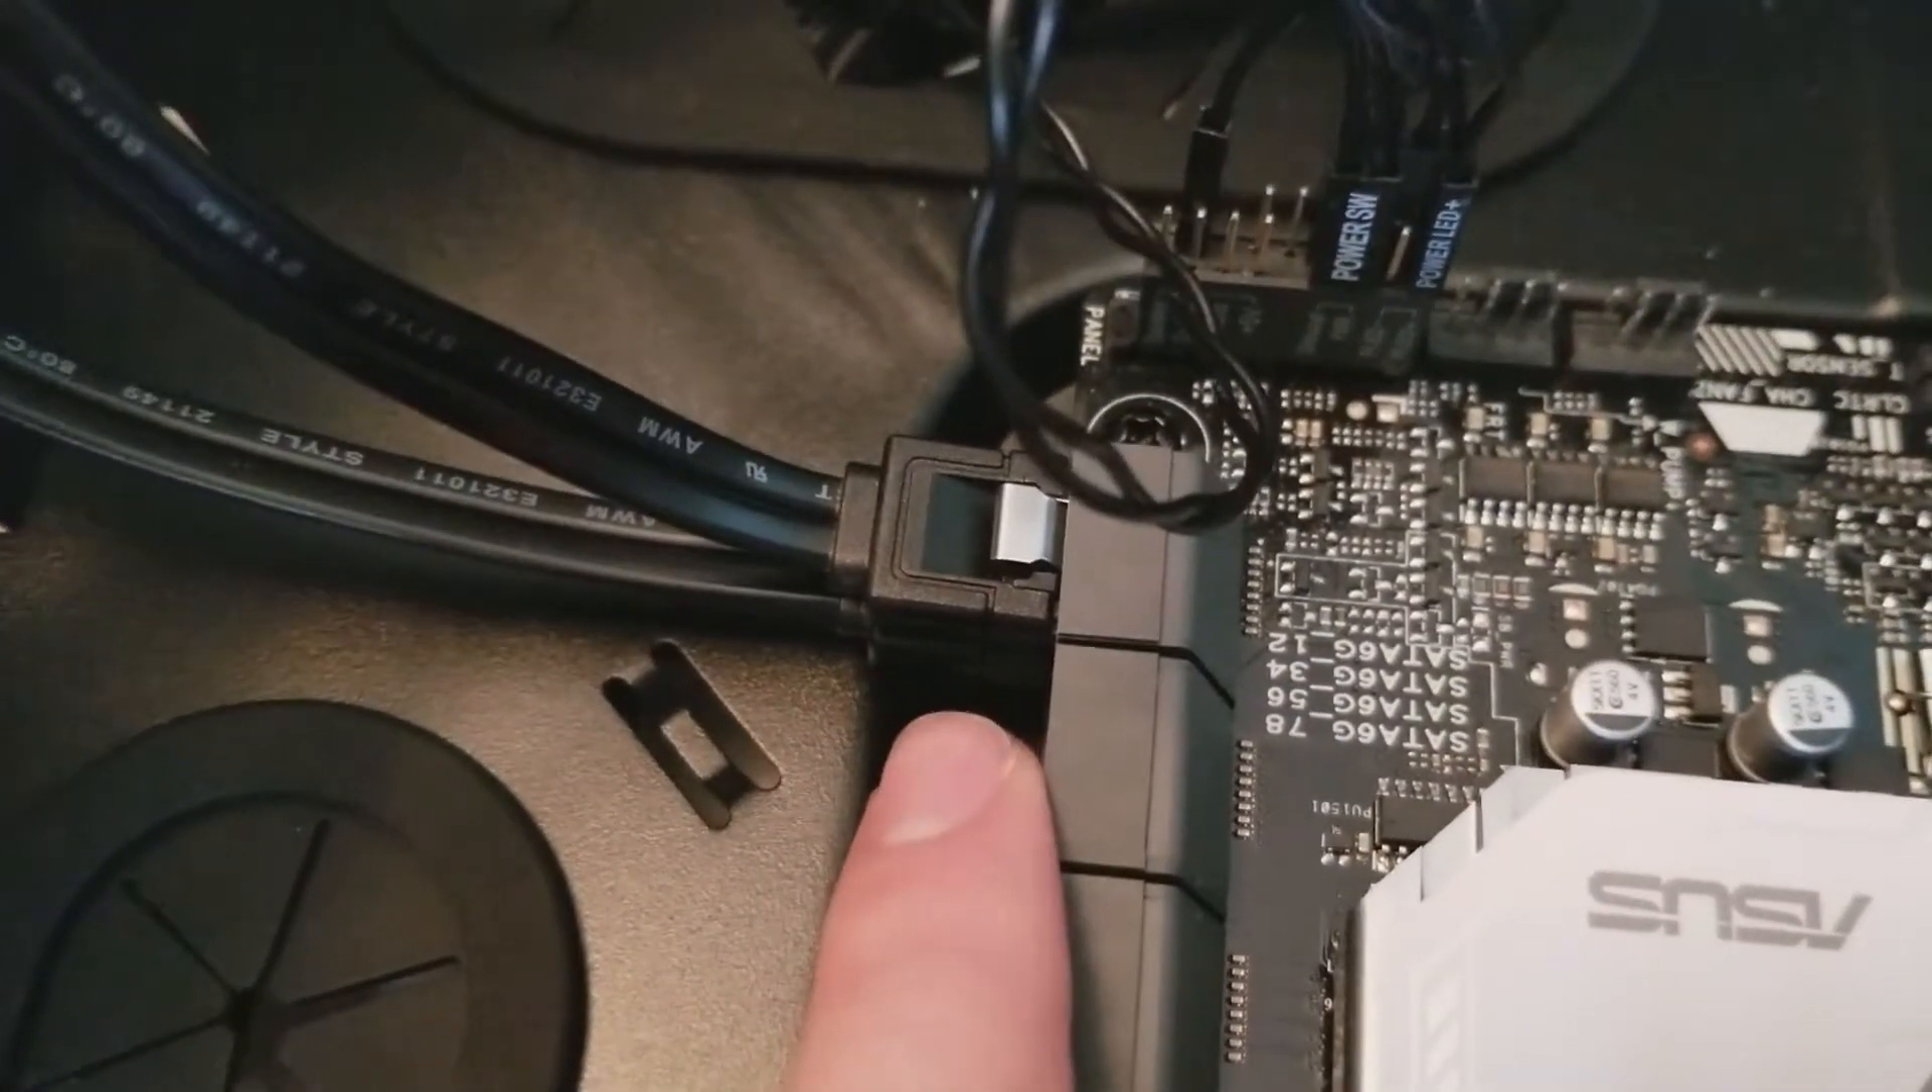So far we have USB 3 connections, various power on, reset, all that stuff, and we have a couple of SATA cables set up for the drives.